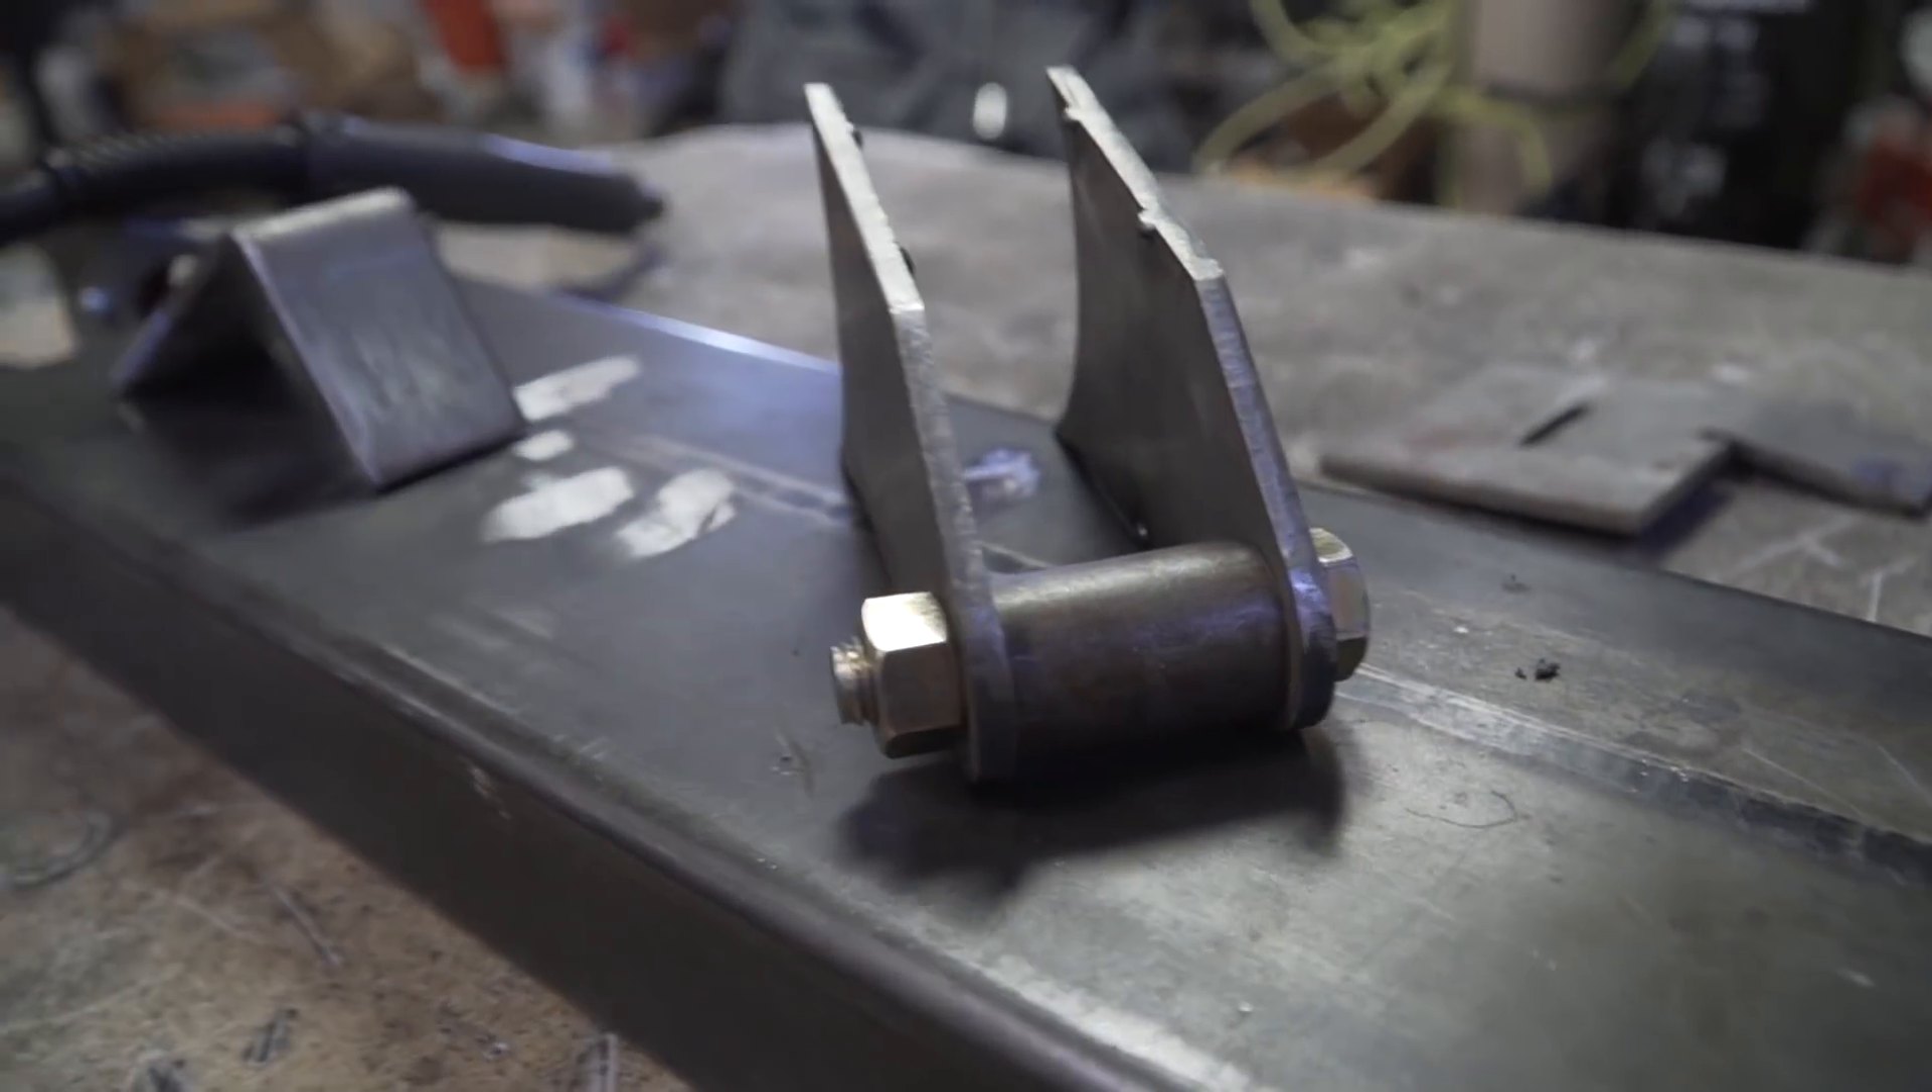I went ahead and got these shock mounts bolted together already.